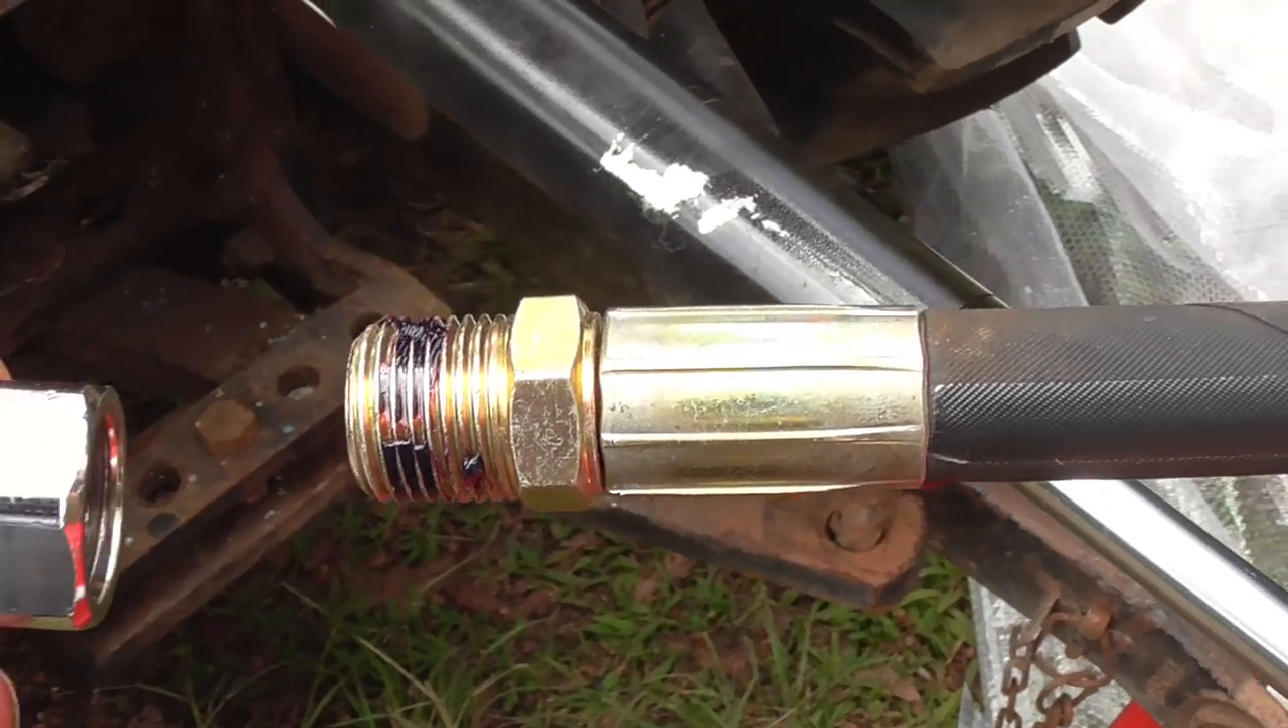I've got the sealant on the thread now and I'm just going to put this one on and what I'll do is tighten that up with a spanner.